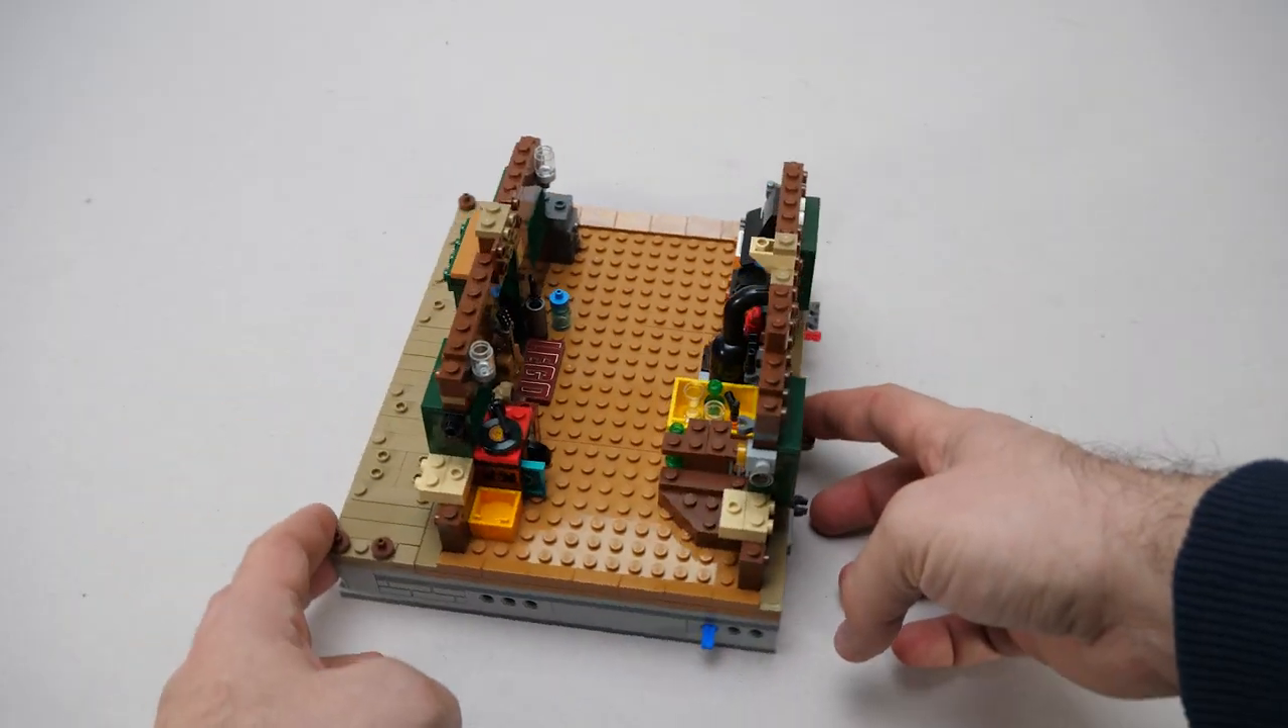Going back to the cabin, we have the front and rear walls in place, with a big bunch of details already been added.